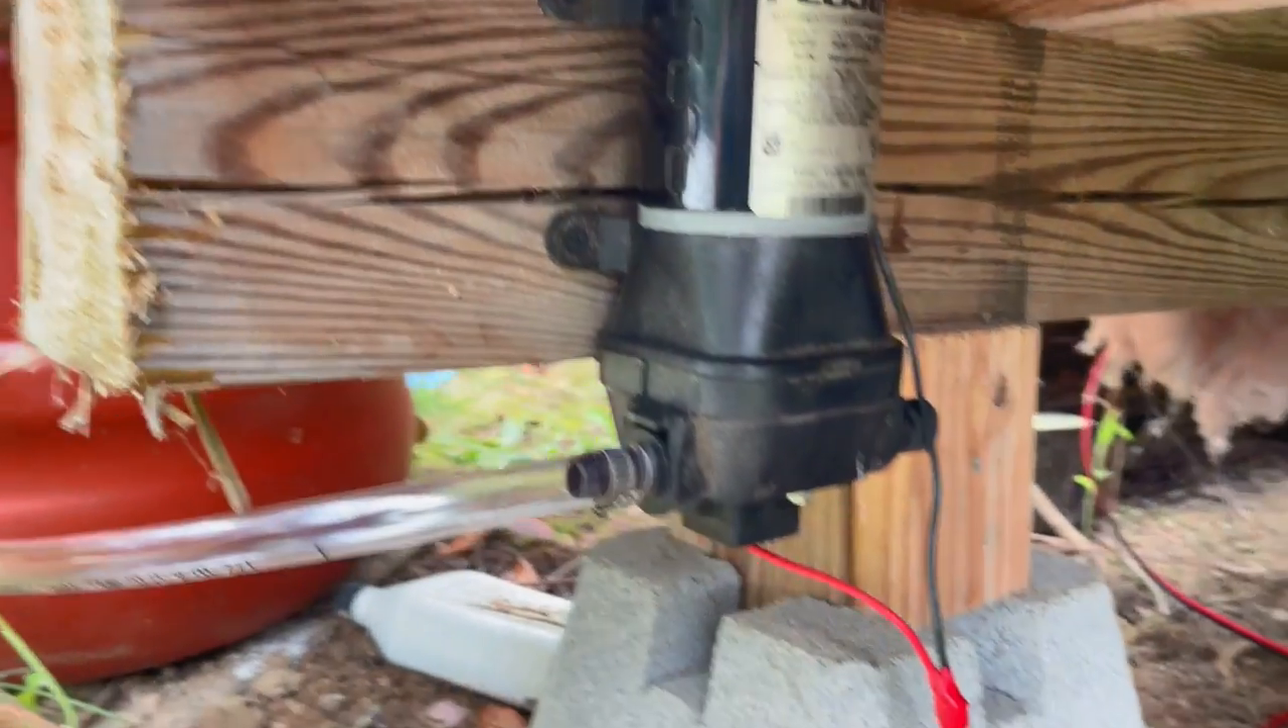All right, so there's the pump, wired up, hung on that beam, the input coming through this half-inch line up and into the barrel.